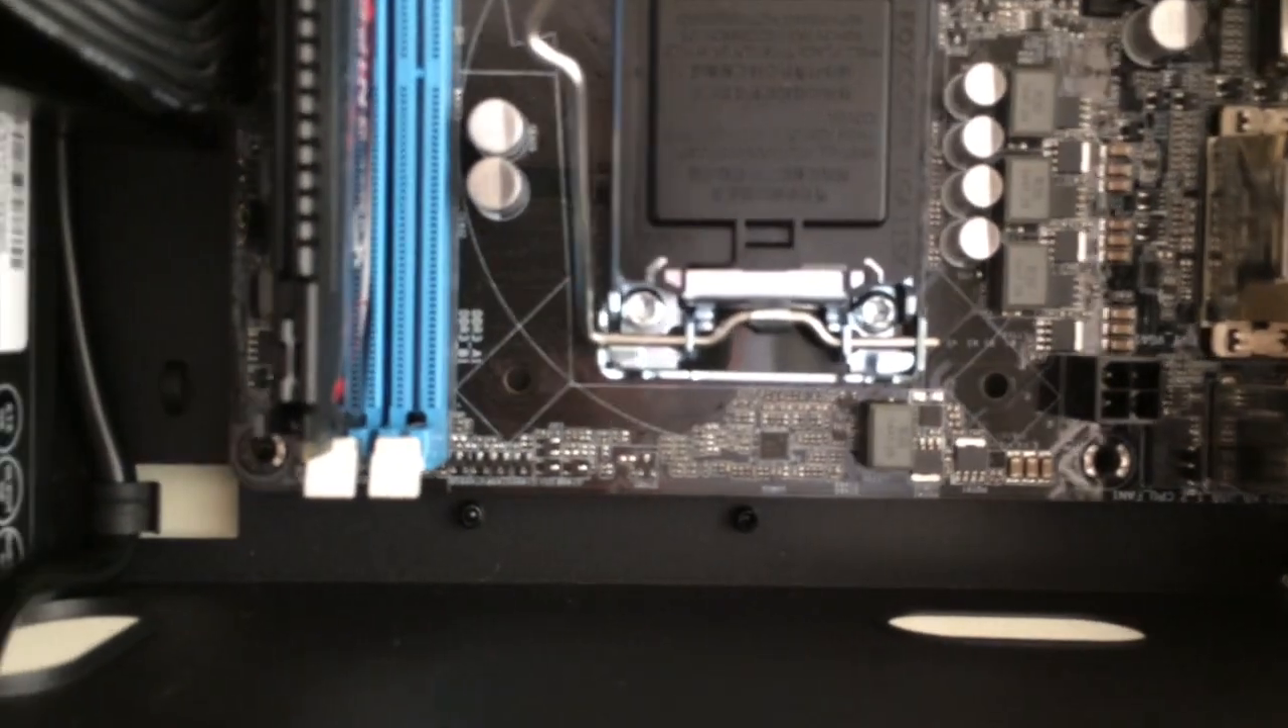Okay, so we got the motherboard in there.